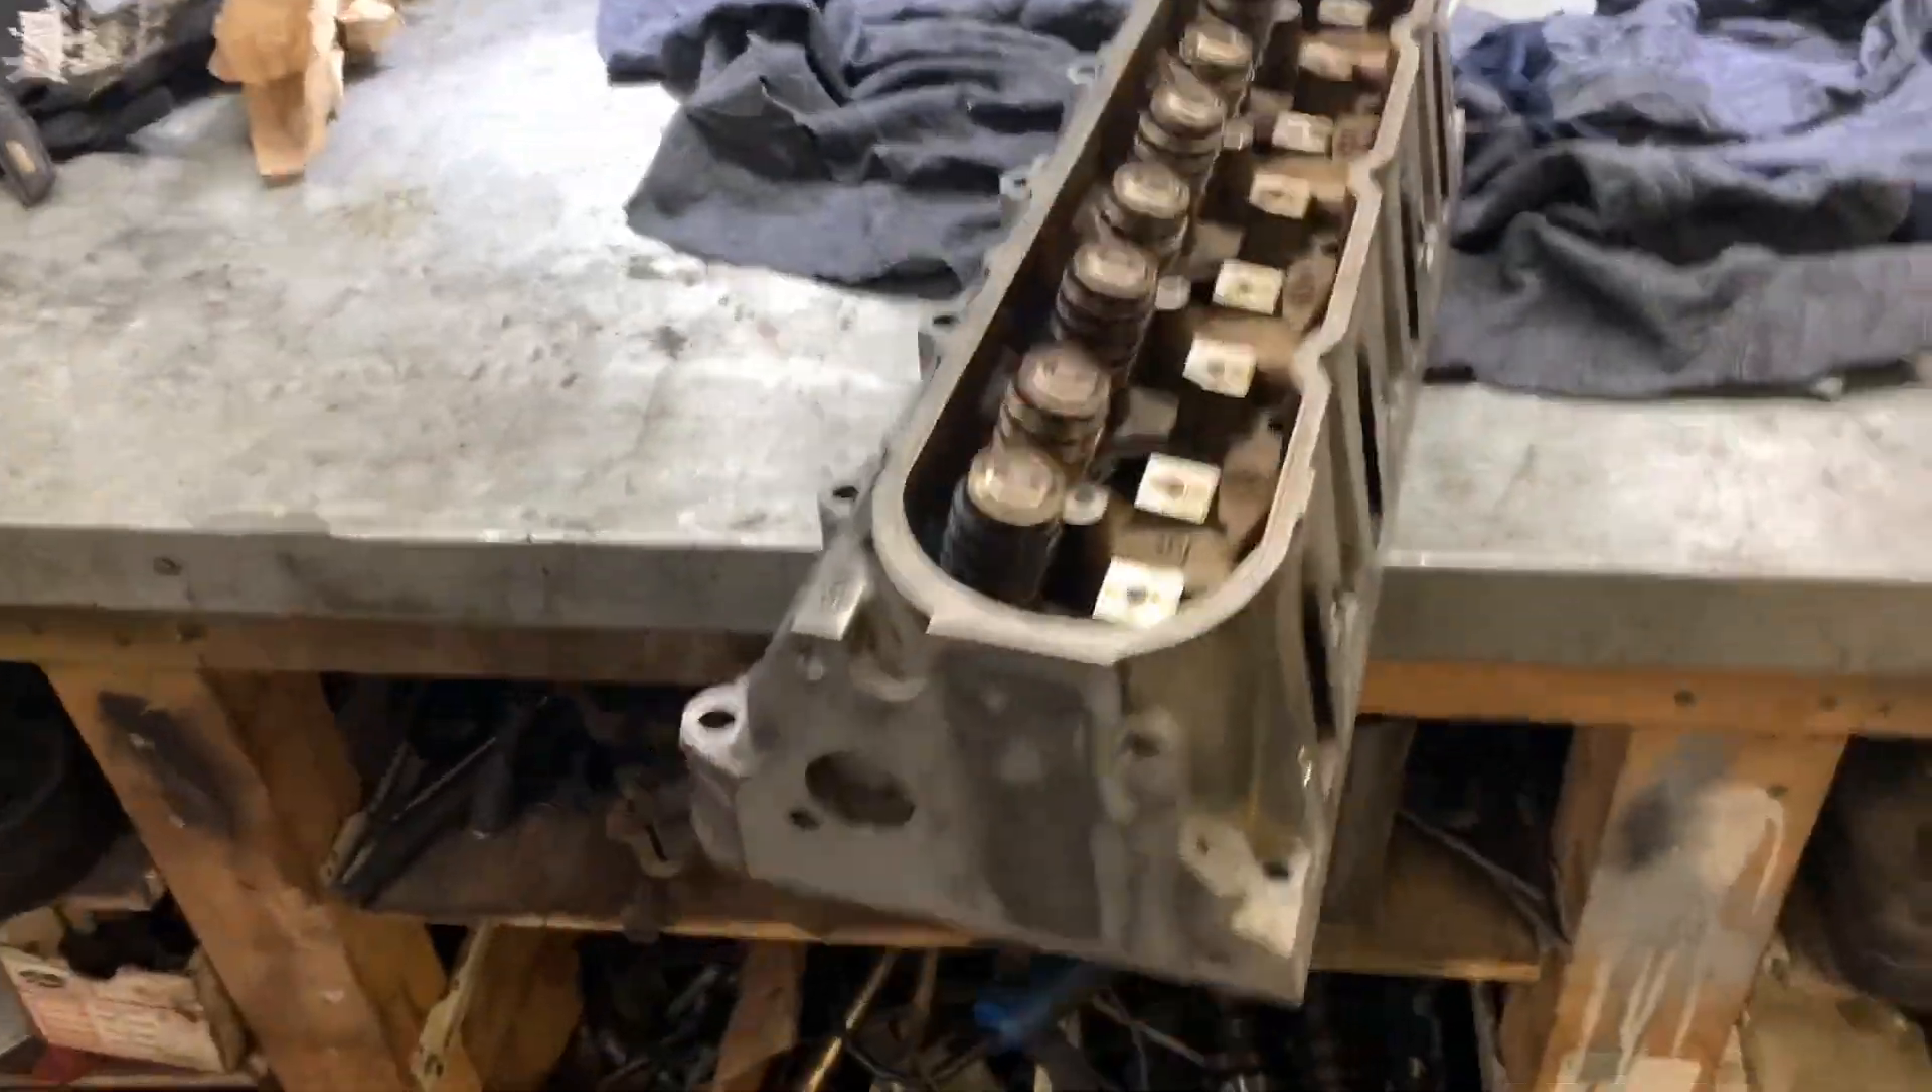One head all put together.